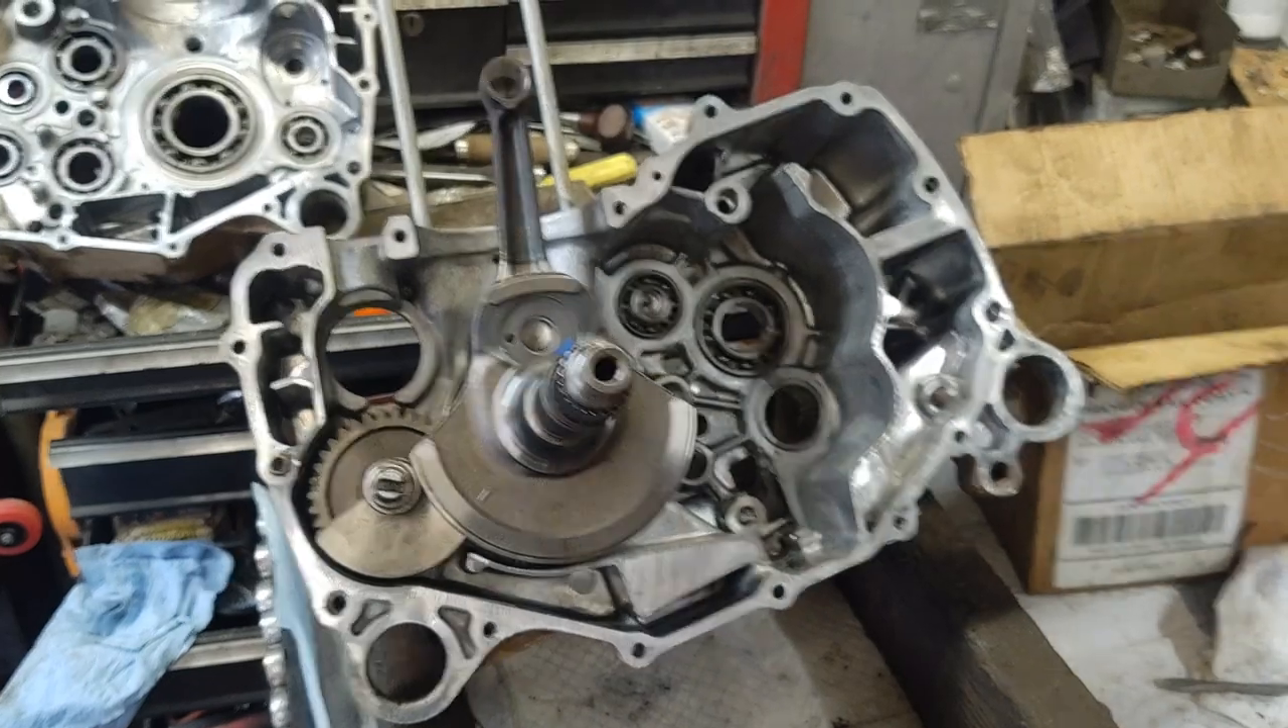All right guys got the crank pressed in there actually kind of upside down now.